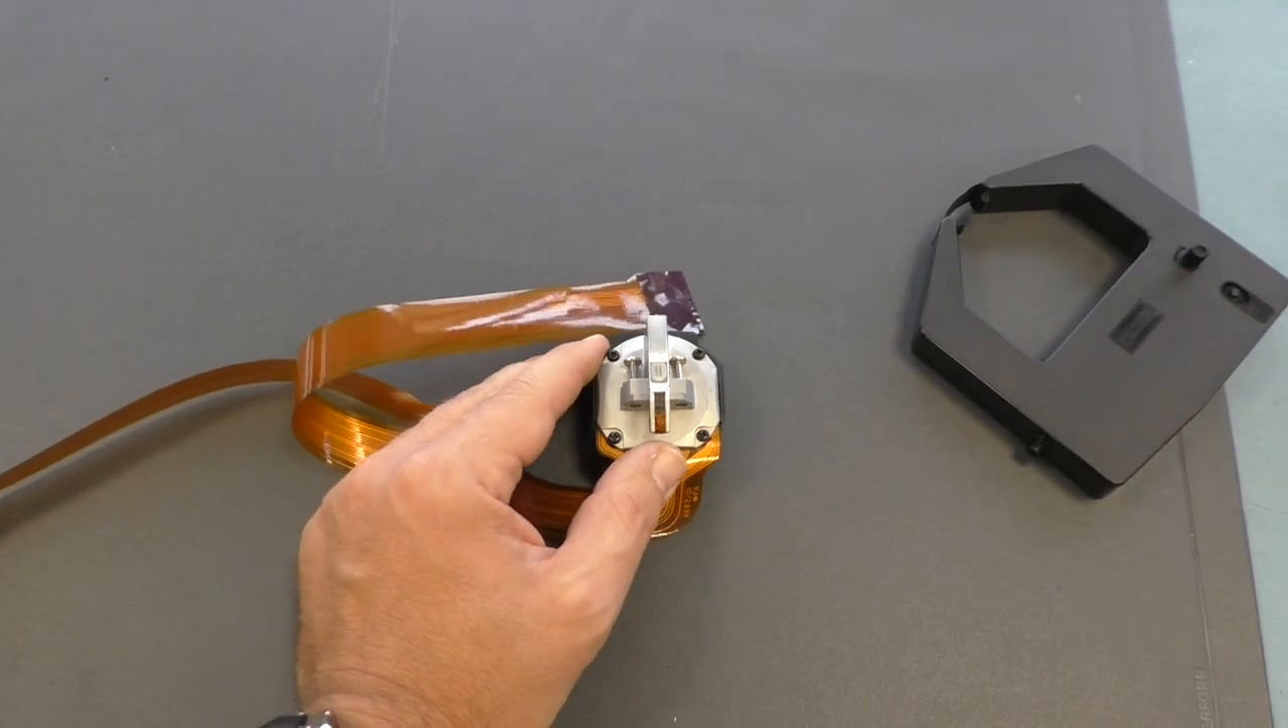Well, I just removed the print head.